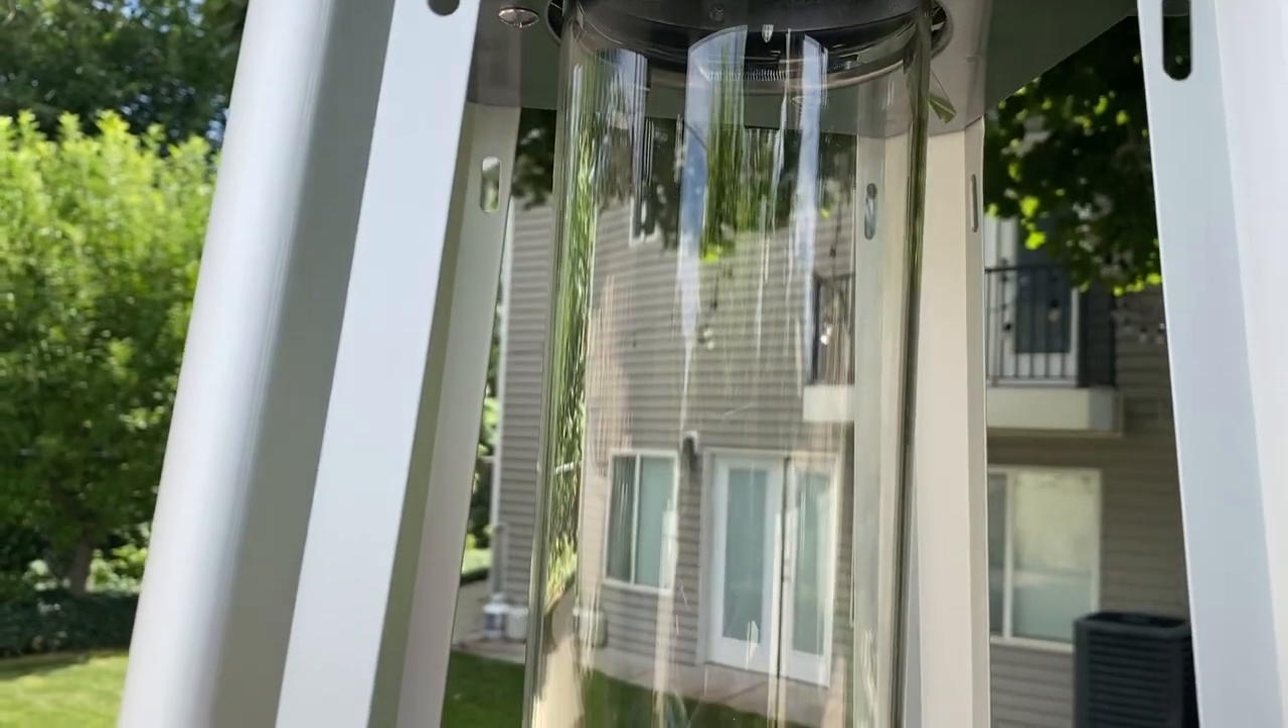Okay now glass is in place.